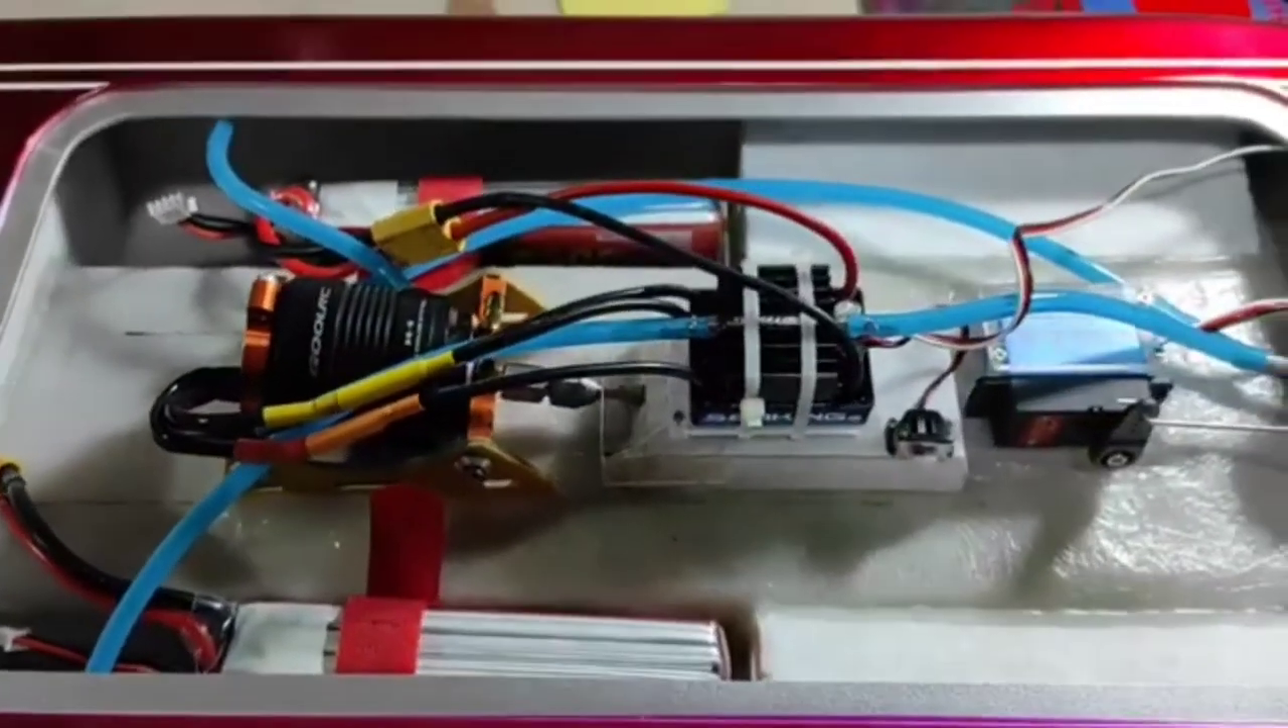Ini mesin sudah saya pasang kembali ini baterai sudah saya pasang disini.